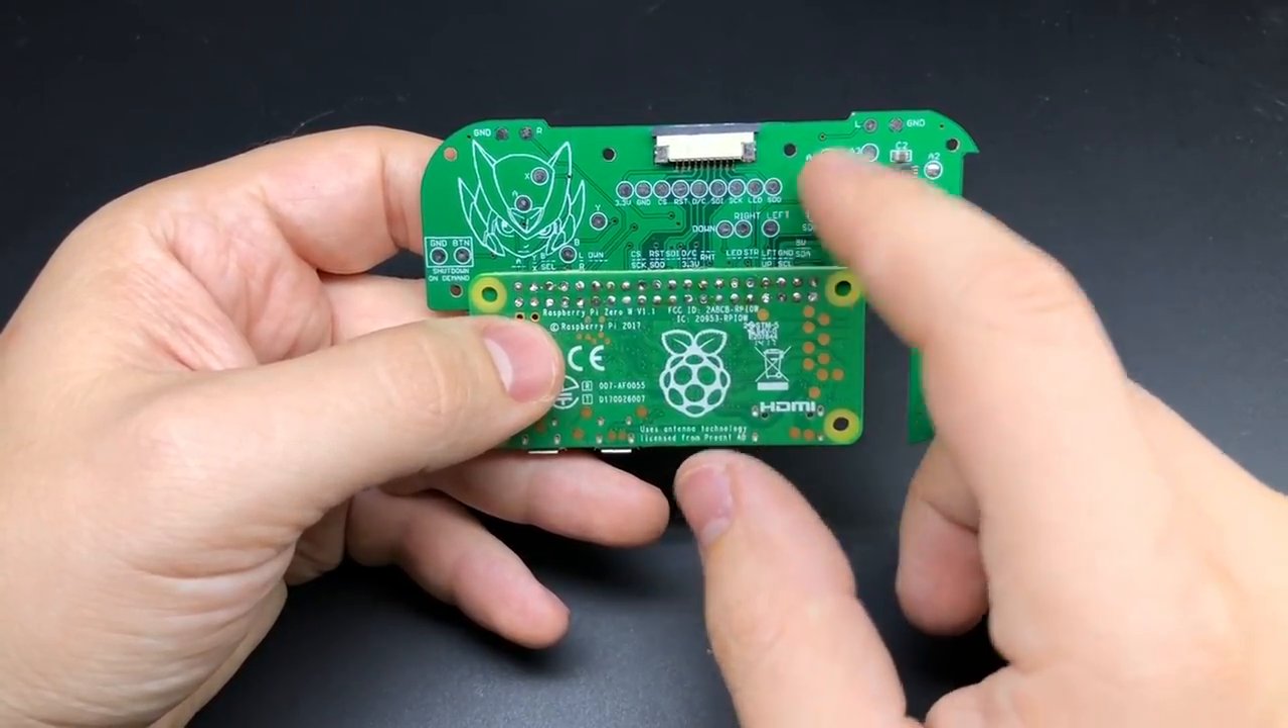I've got my Raspberry Pi Zero W attached to the button PCB from Helder.